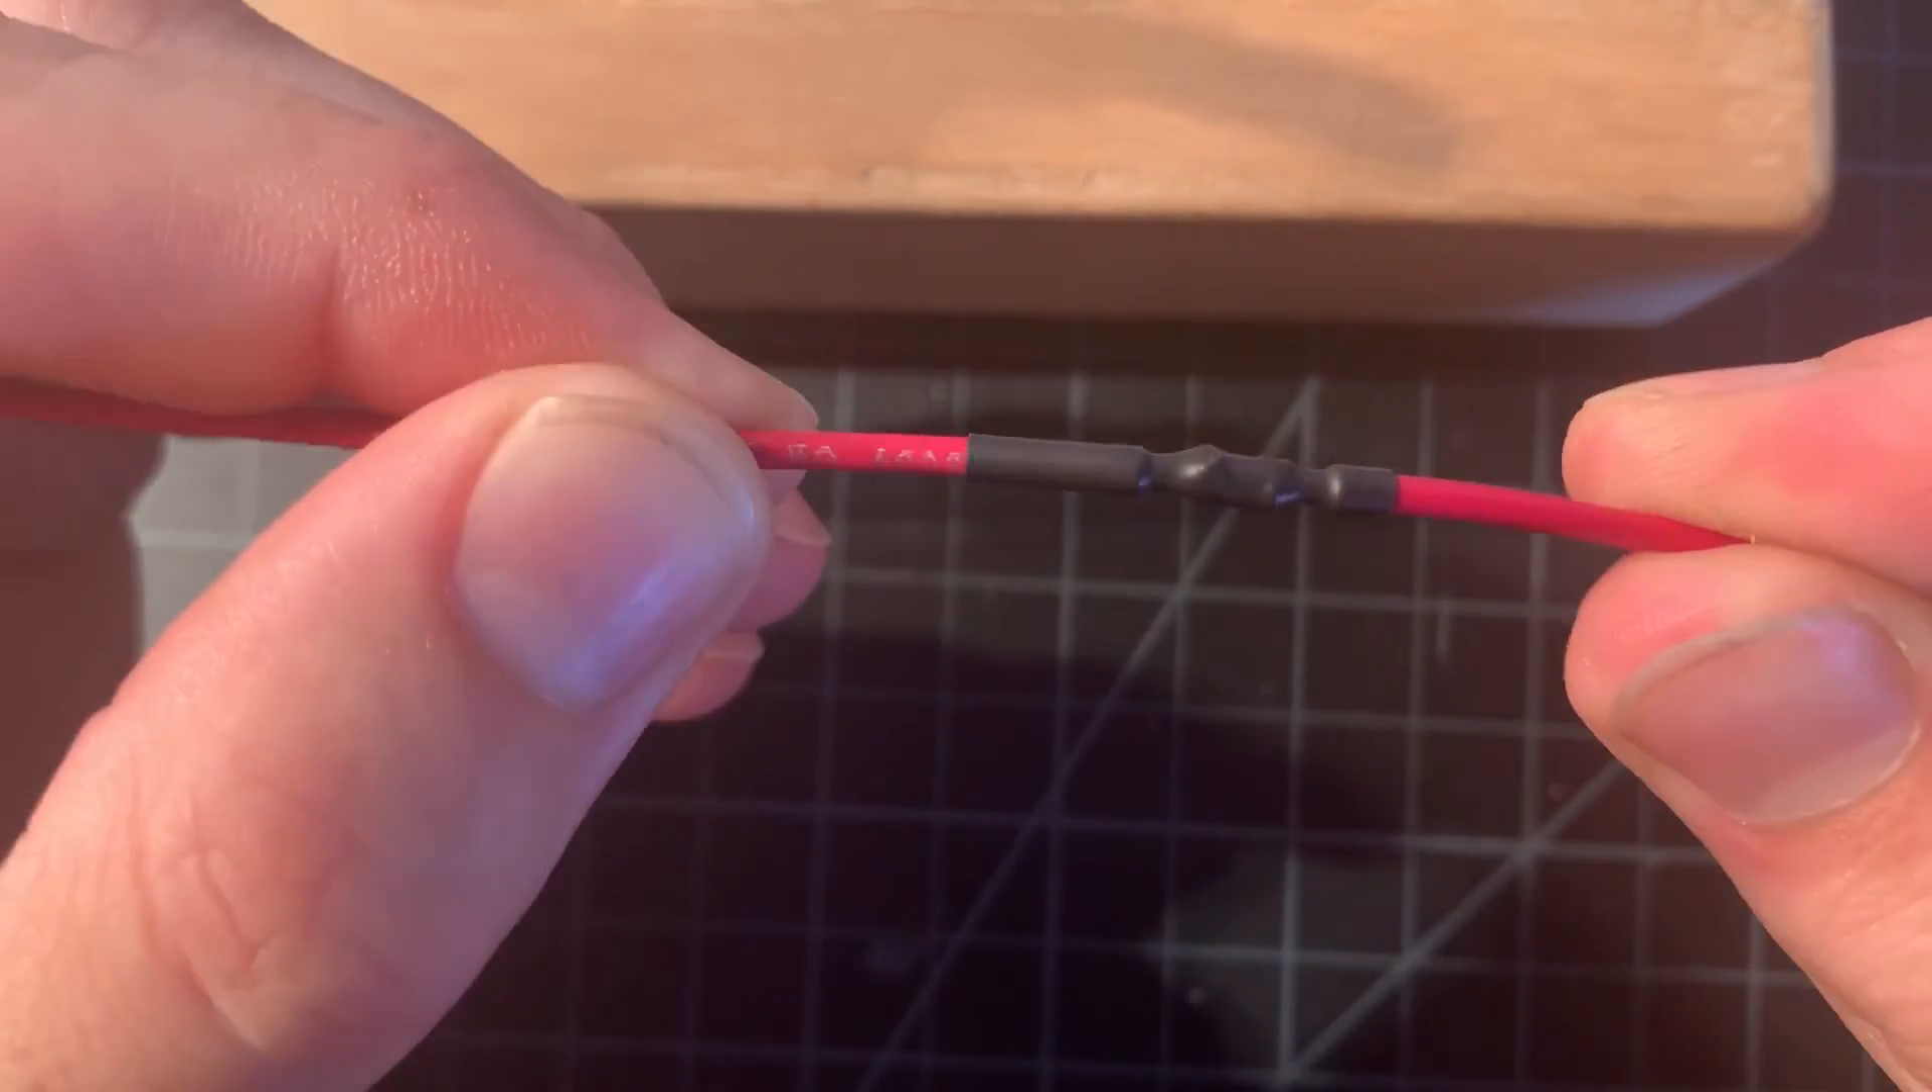And you can see we now have a good joint and it is covered so it cannot come in contact with any conductors.